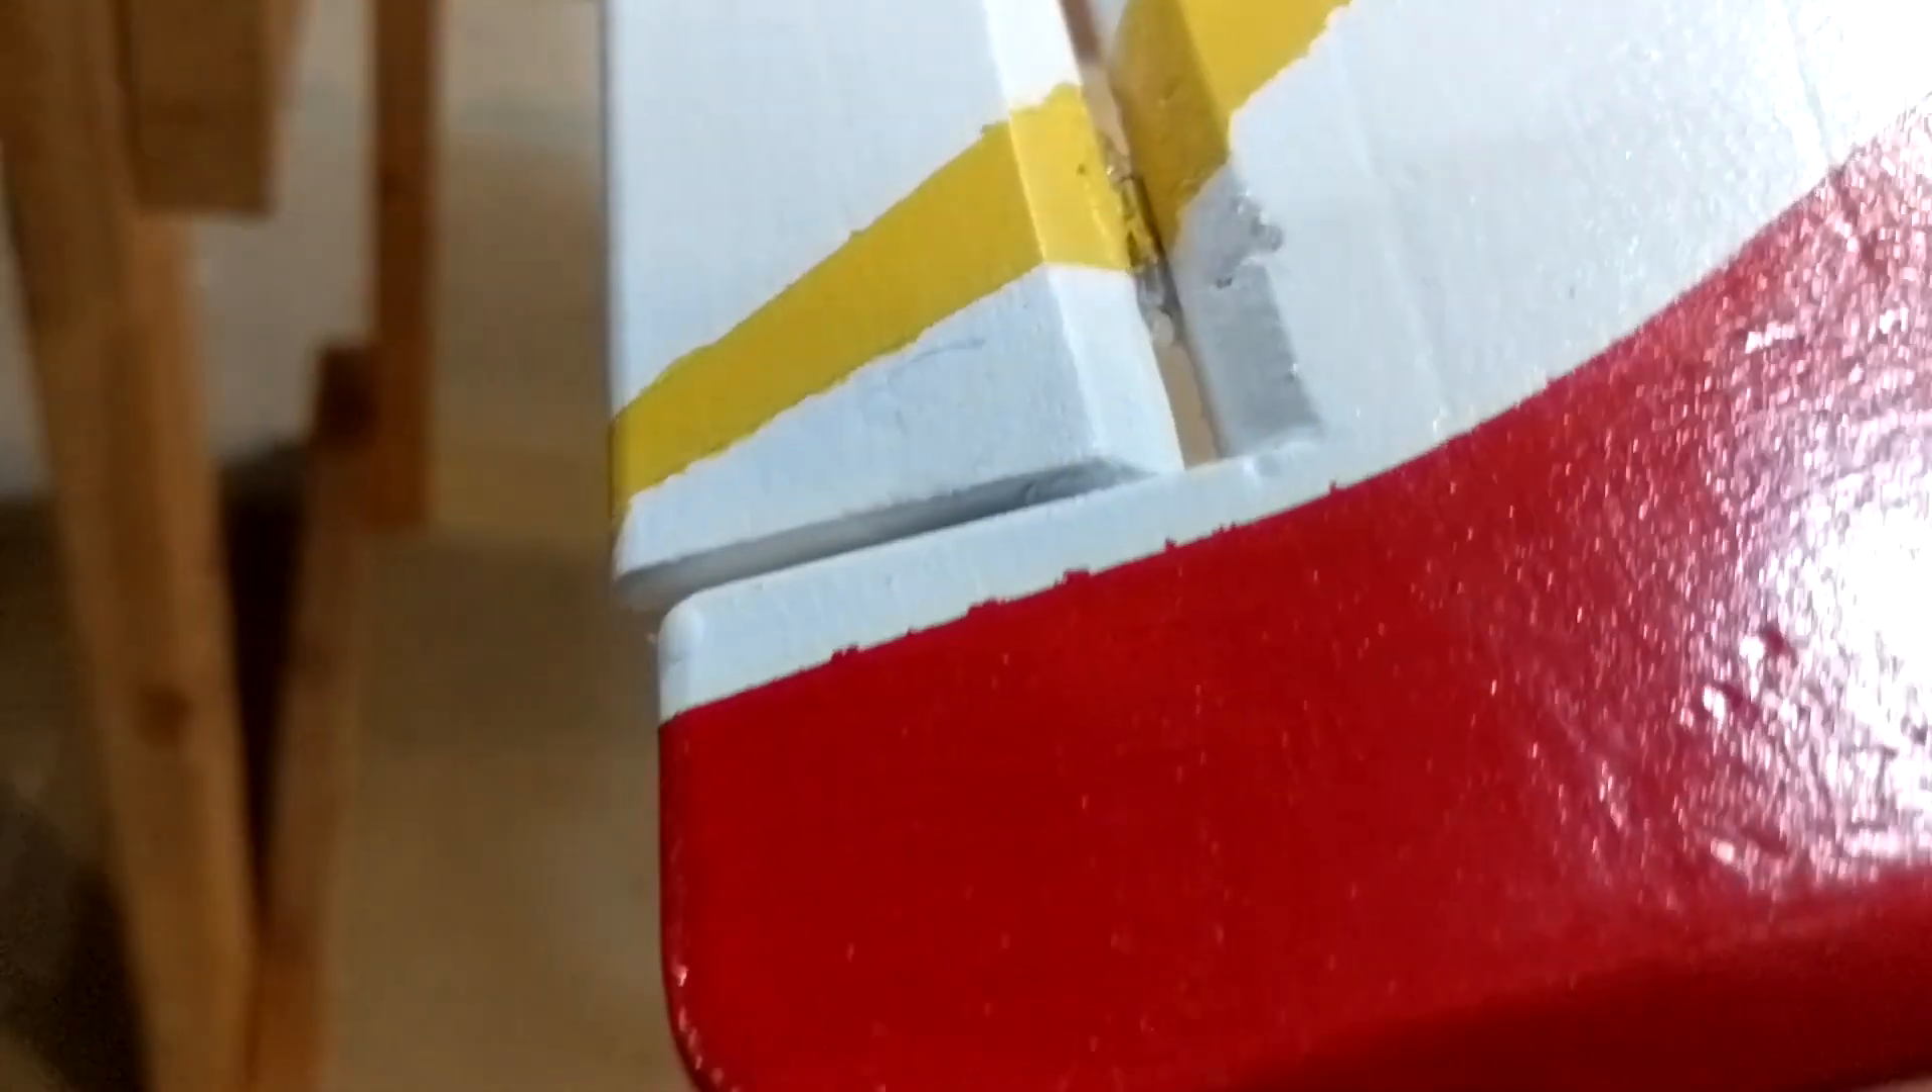You can see that the original wing does not line up very well.